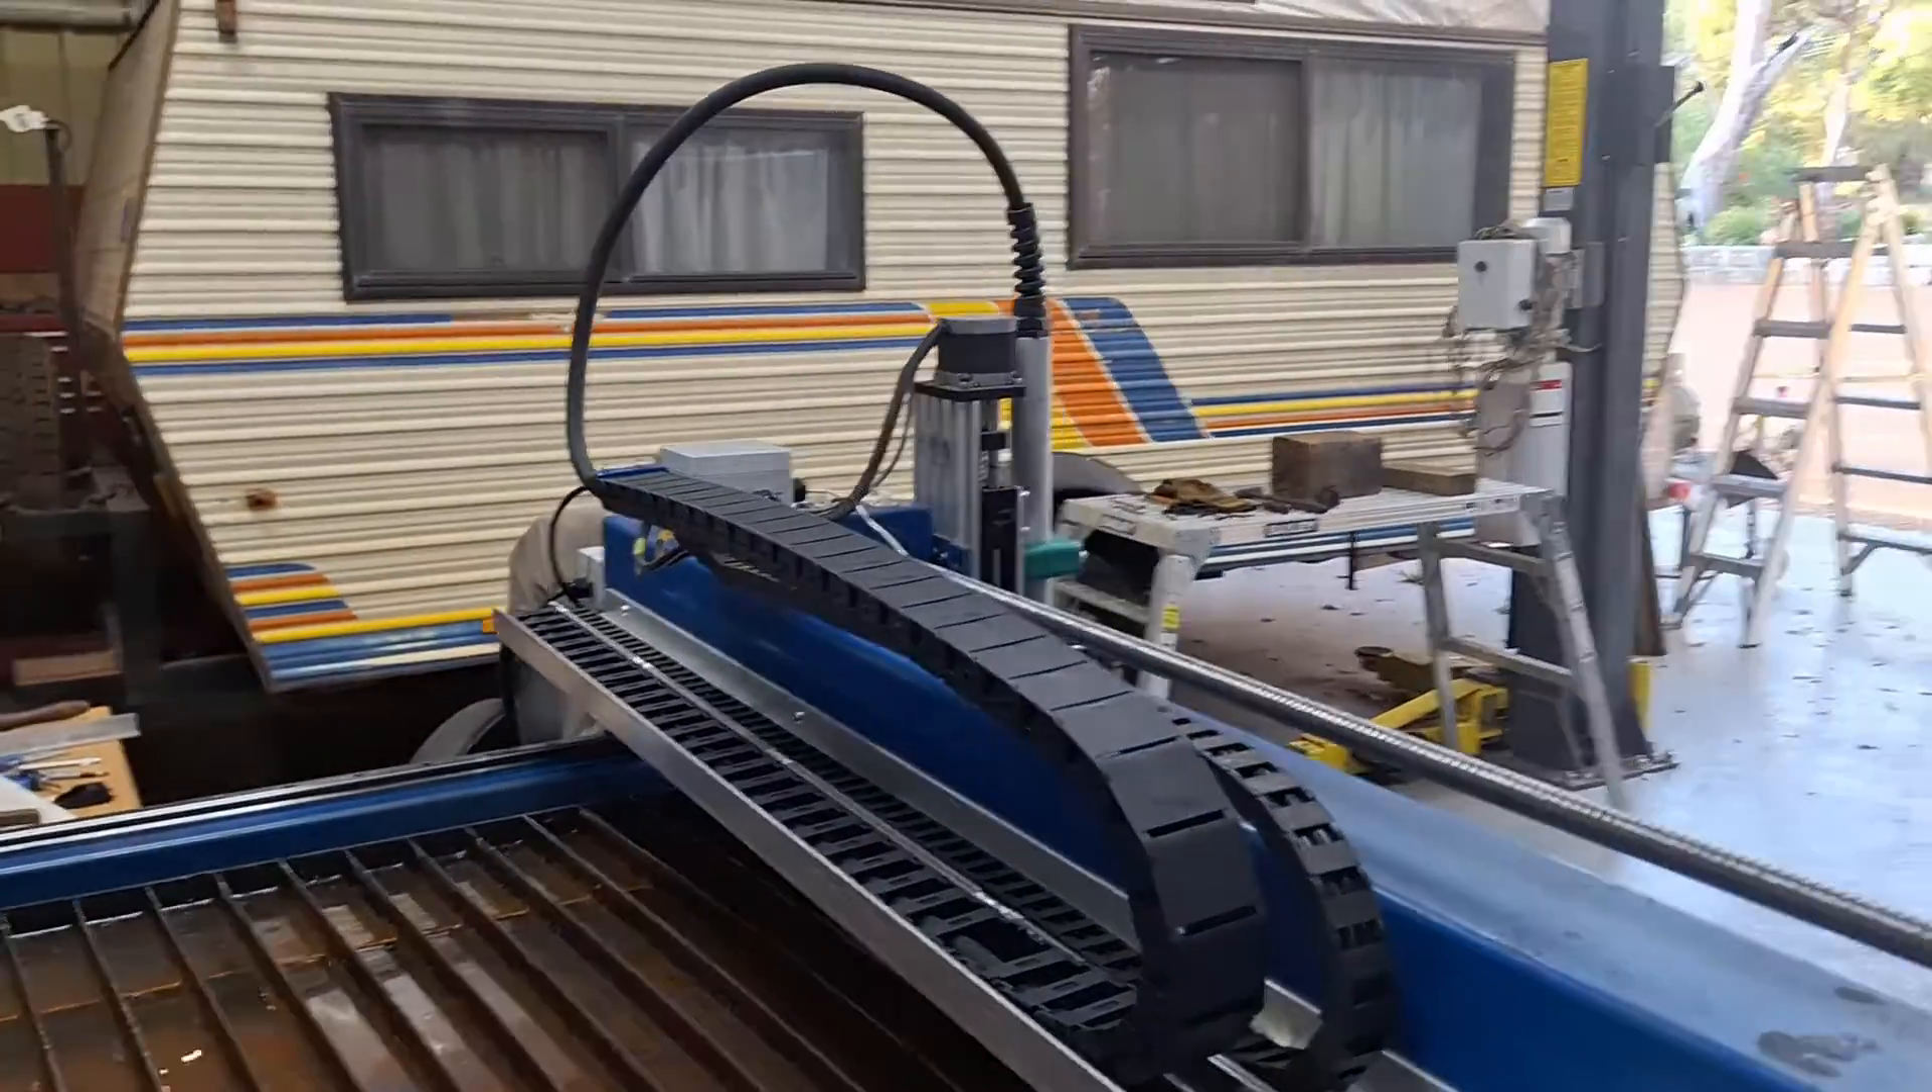There's those two chains in their respective little channels and yeah that looks really really good.